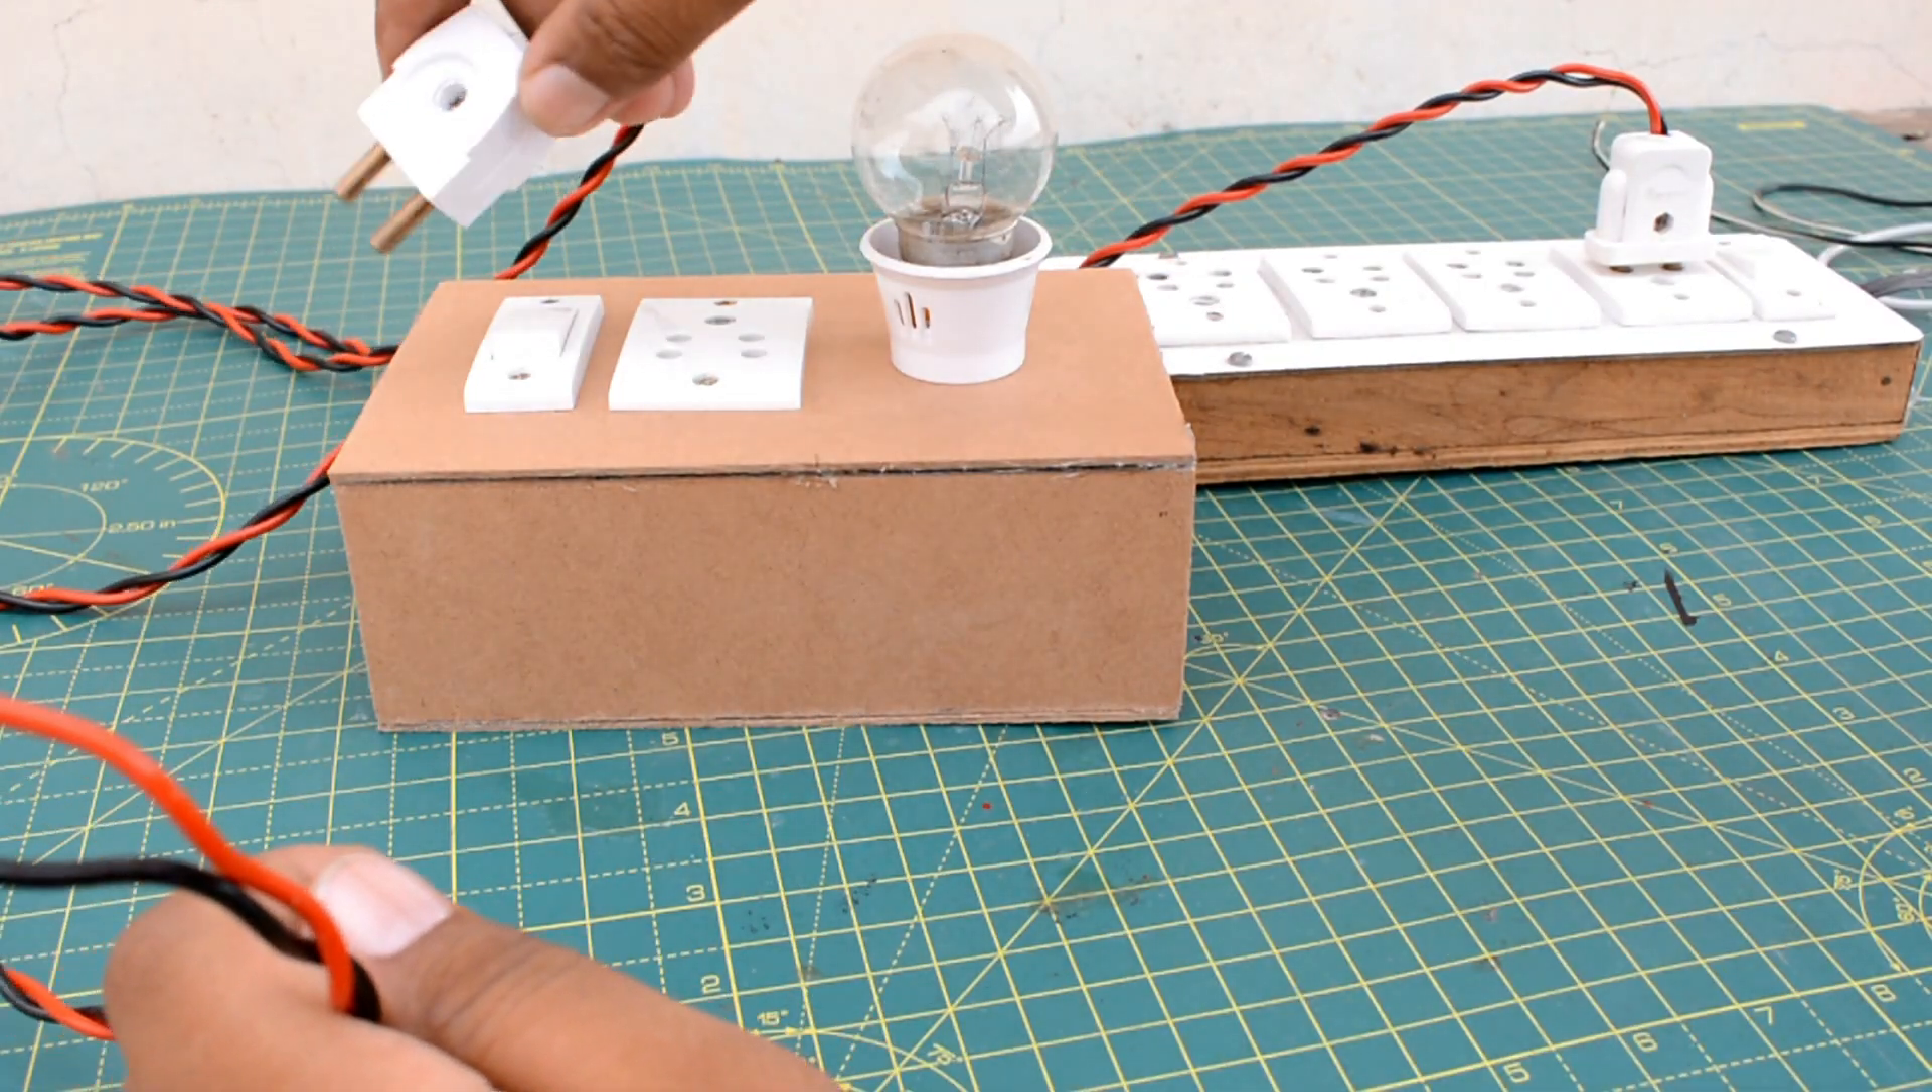मैंने एक वायर लिया है उसके आगे टूपिन प्लग मैंने लगा लिया है।